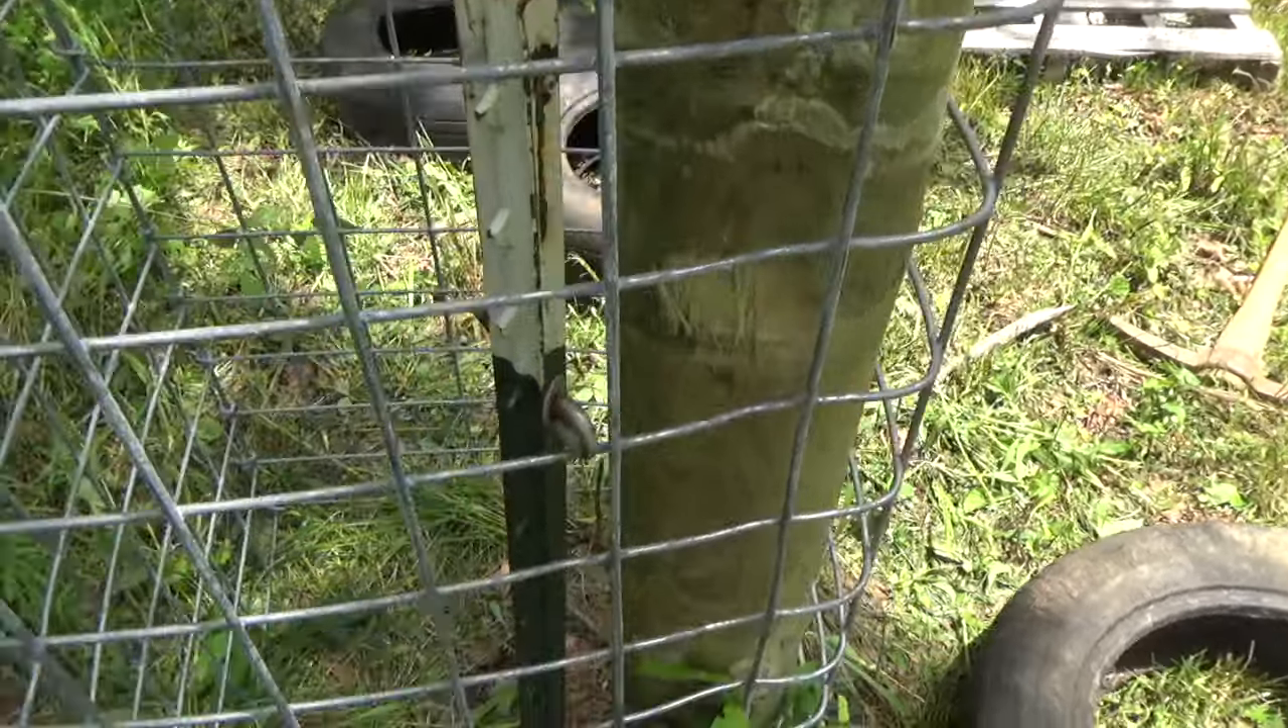And you can see where I dropped that four foot post right here in the corner of the cage.